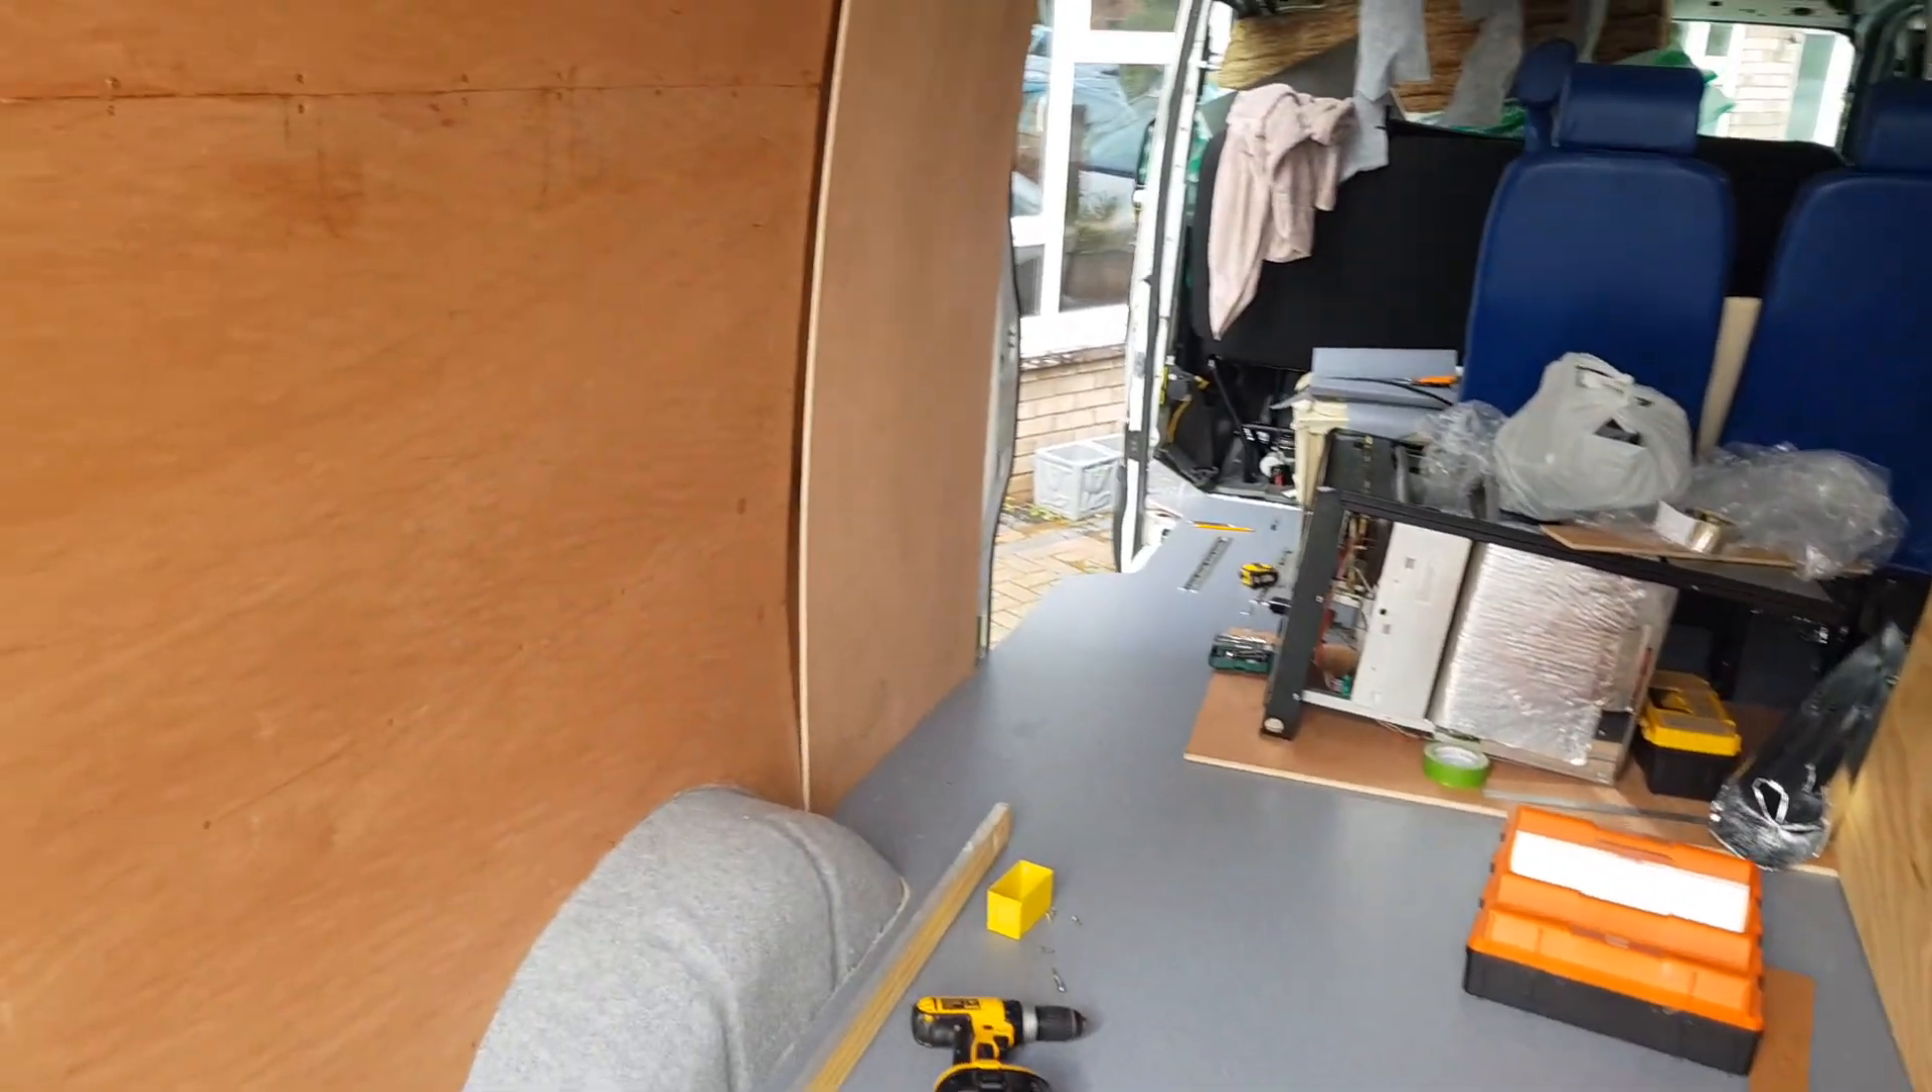So we've got the rear section side panels up so just about ready for starting construction on the beds.